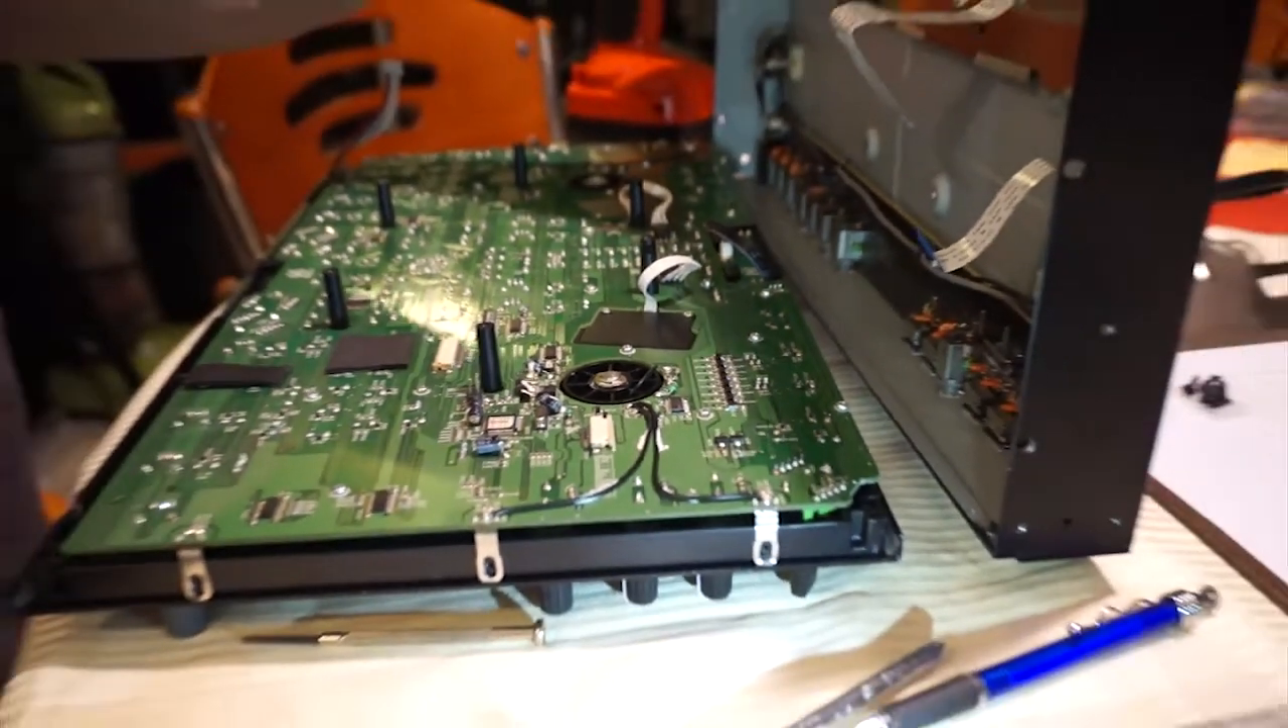And then I've successfully opened up the back end.